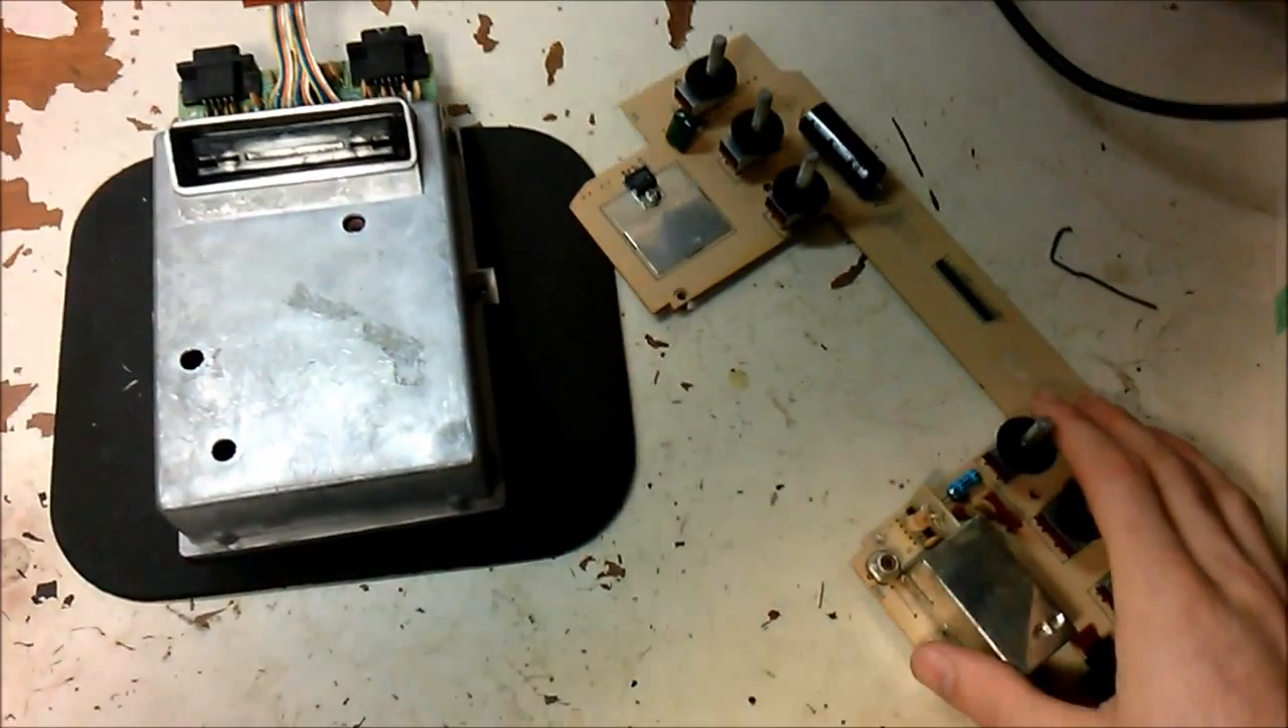So we've taken off the switchboard.